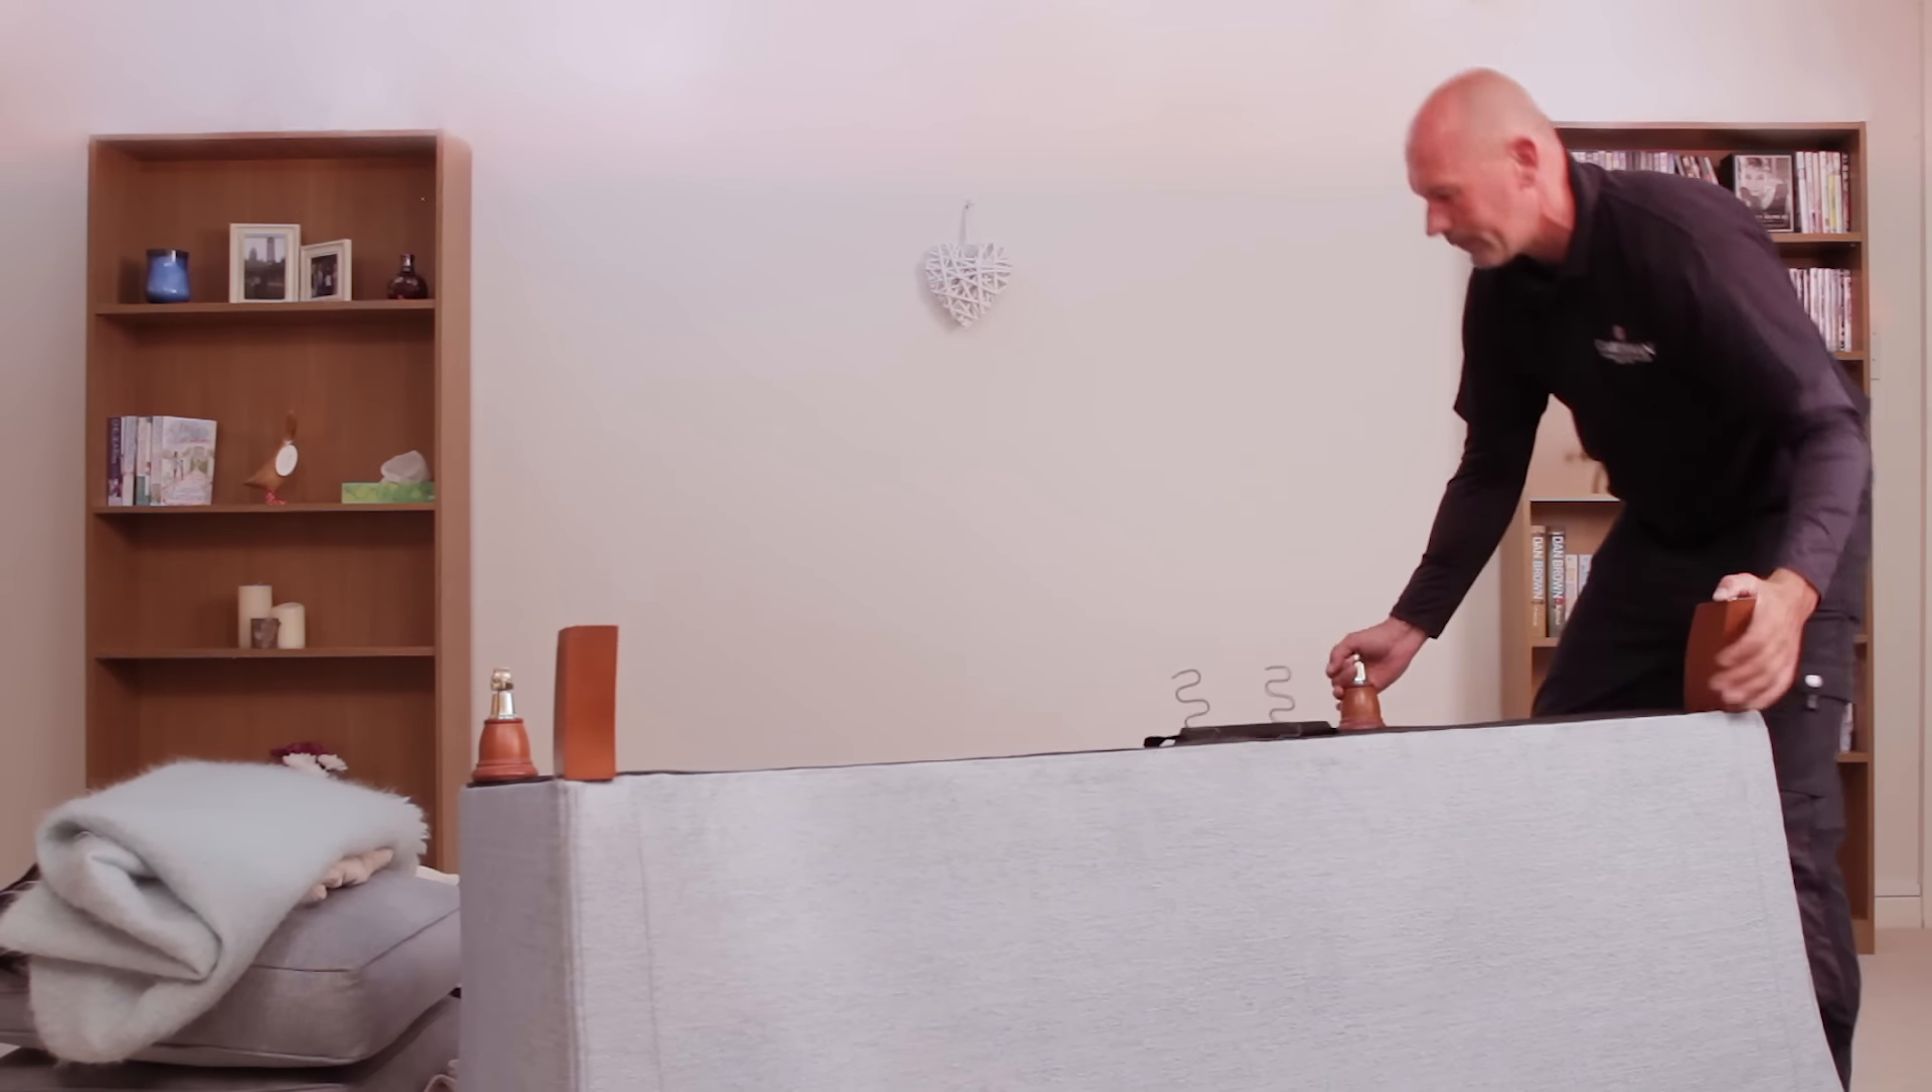Gently, he turns the sofa over, revealing that two springs are protruding through the base.